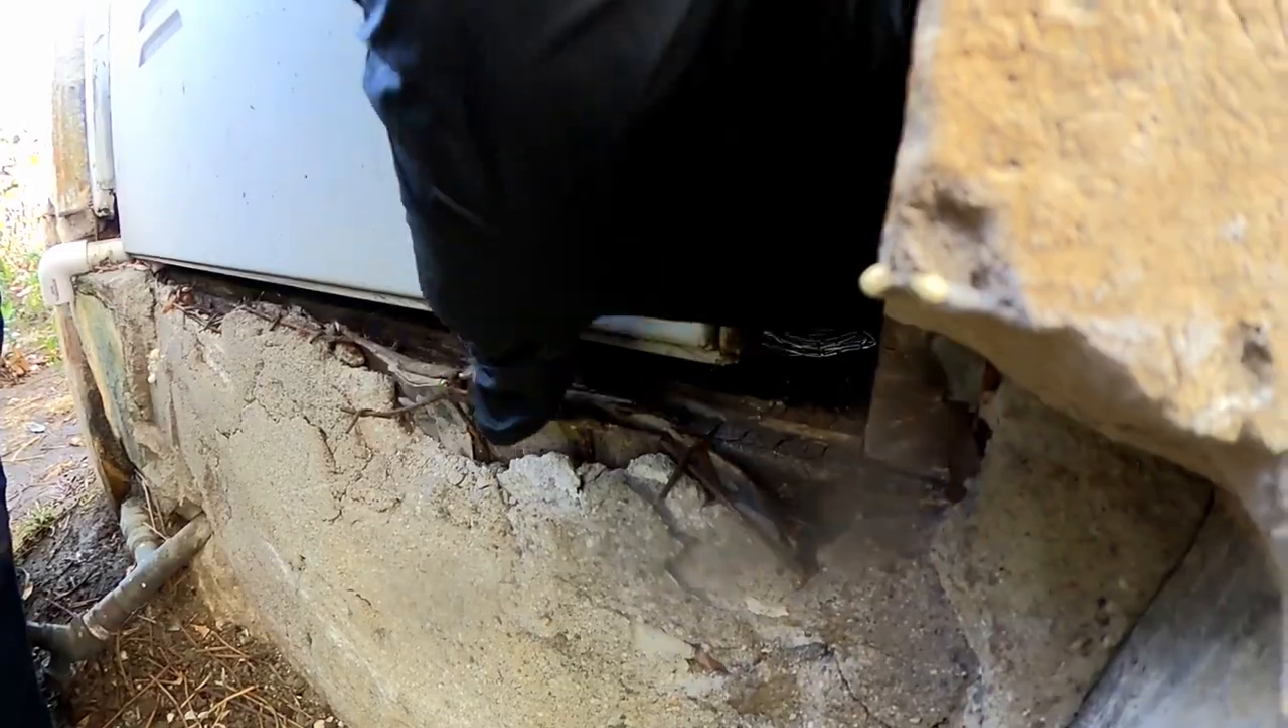We found this exterior tankless water heater closet door. The rats were coming into here through this area, which doors is a huge entry point. Look at that big gap right there, massive gap, and then at the bottom as well.